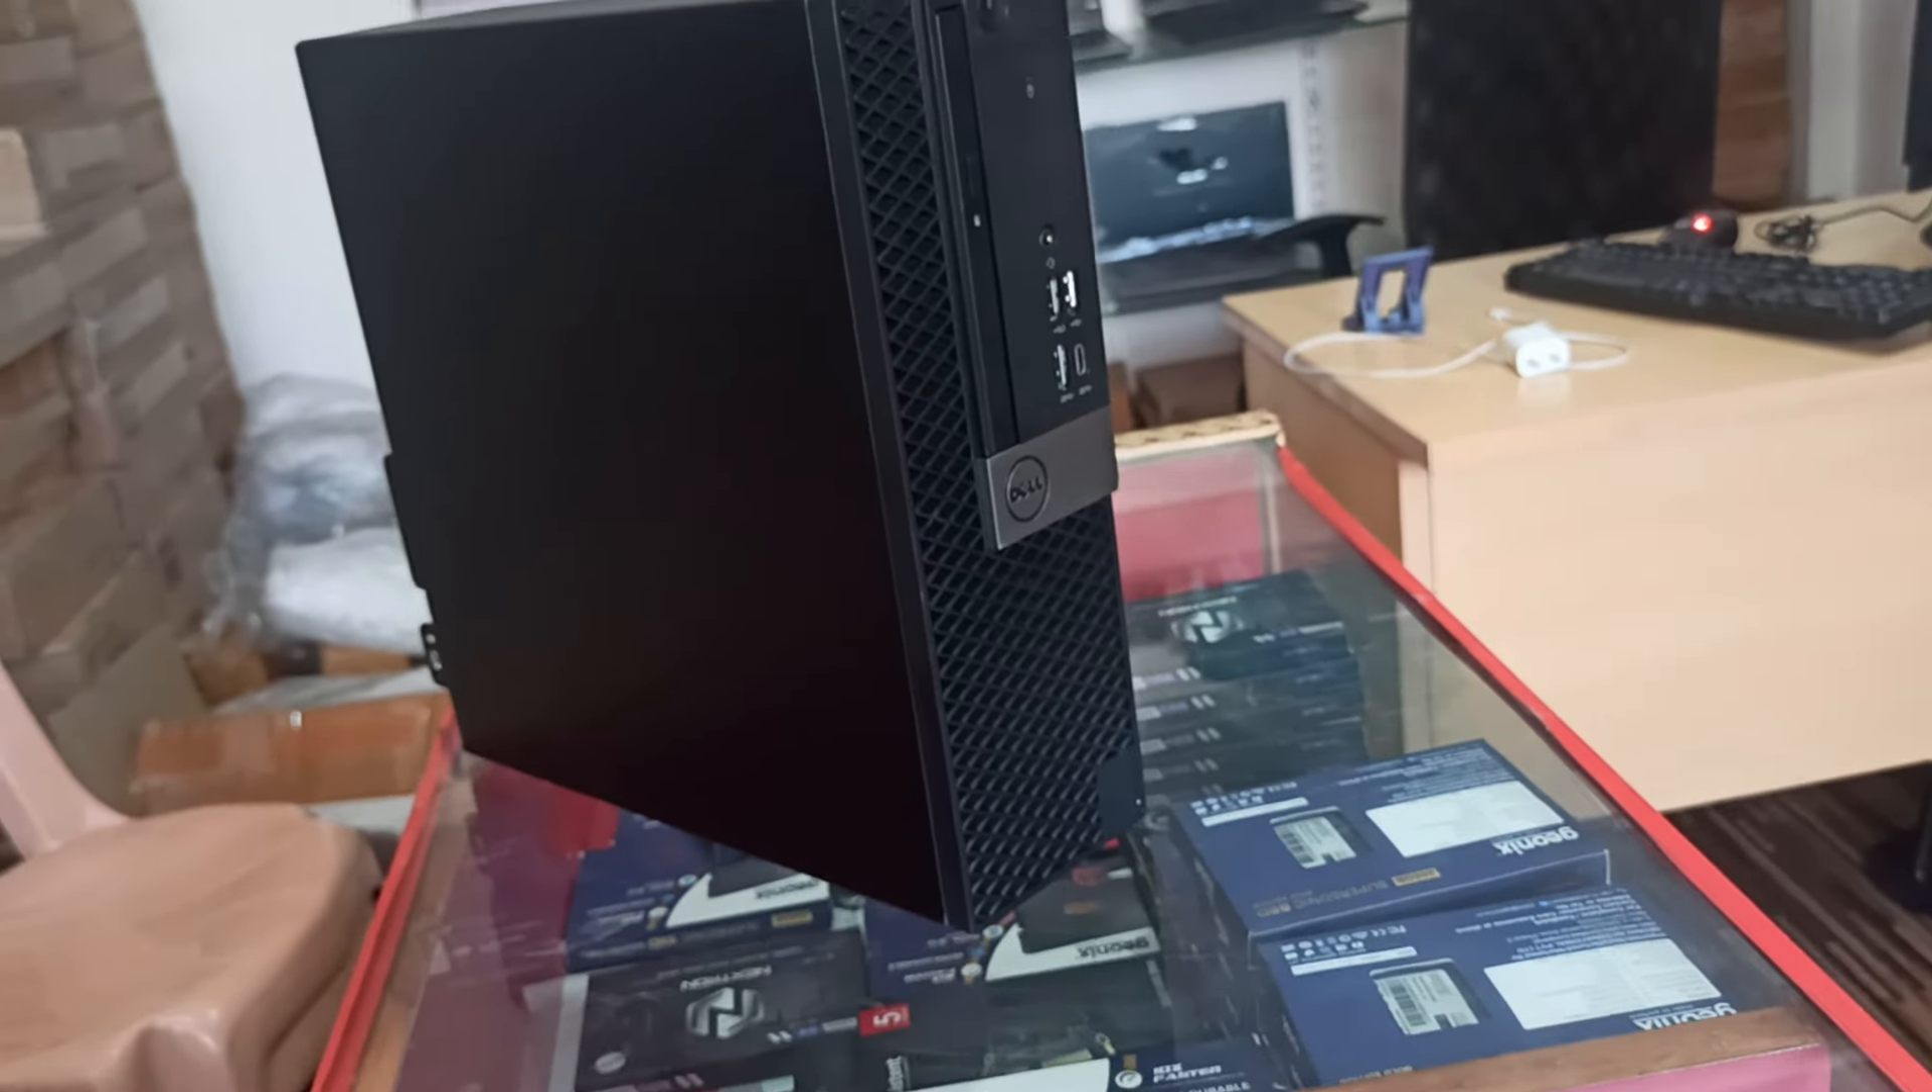यह लग गया फ्रांट साइड का पैनल सिस्टम का।